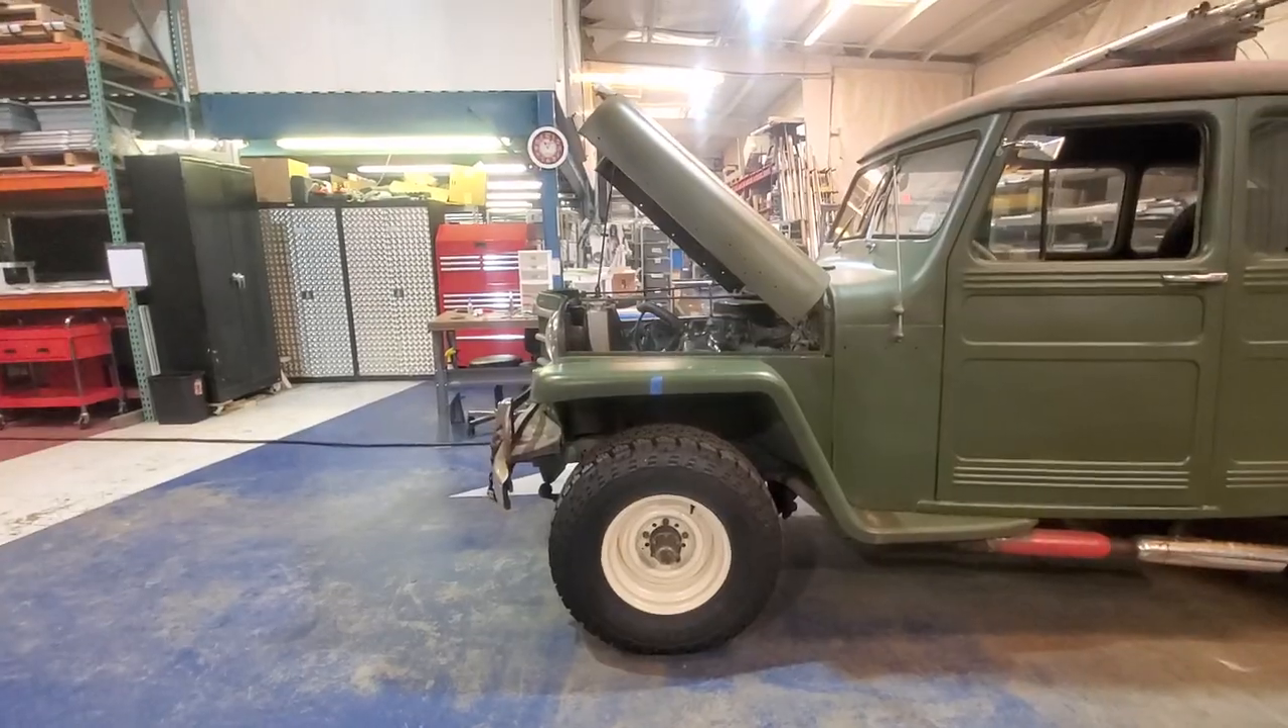As you can see, this front wheel looks to be fairly well centered in the wheel well.